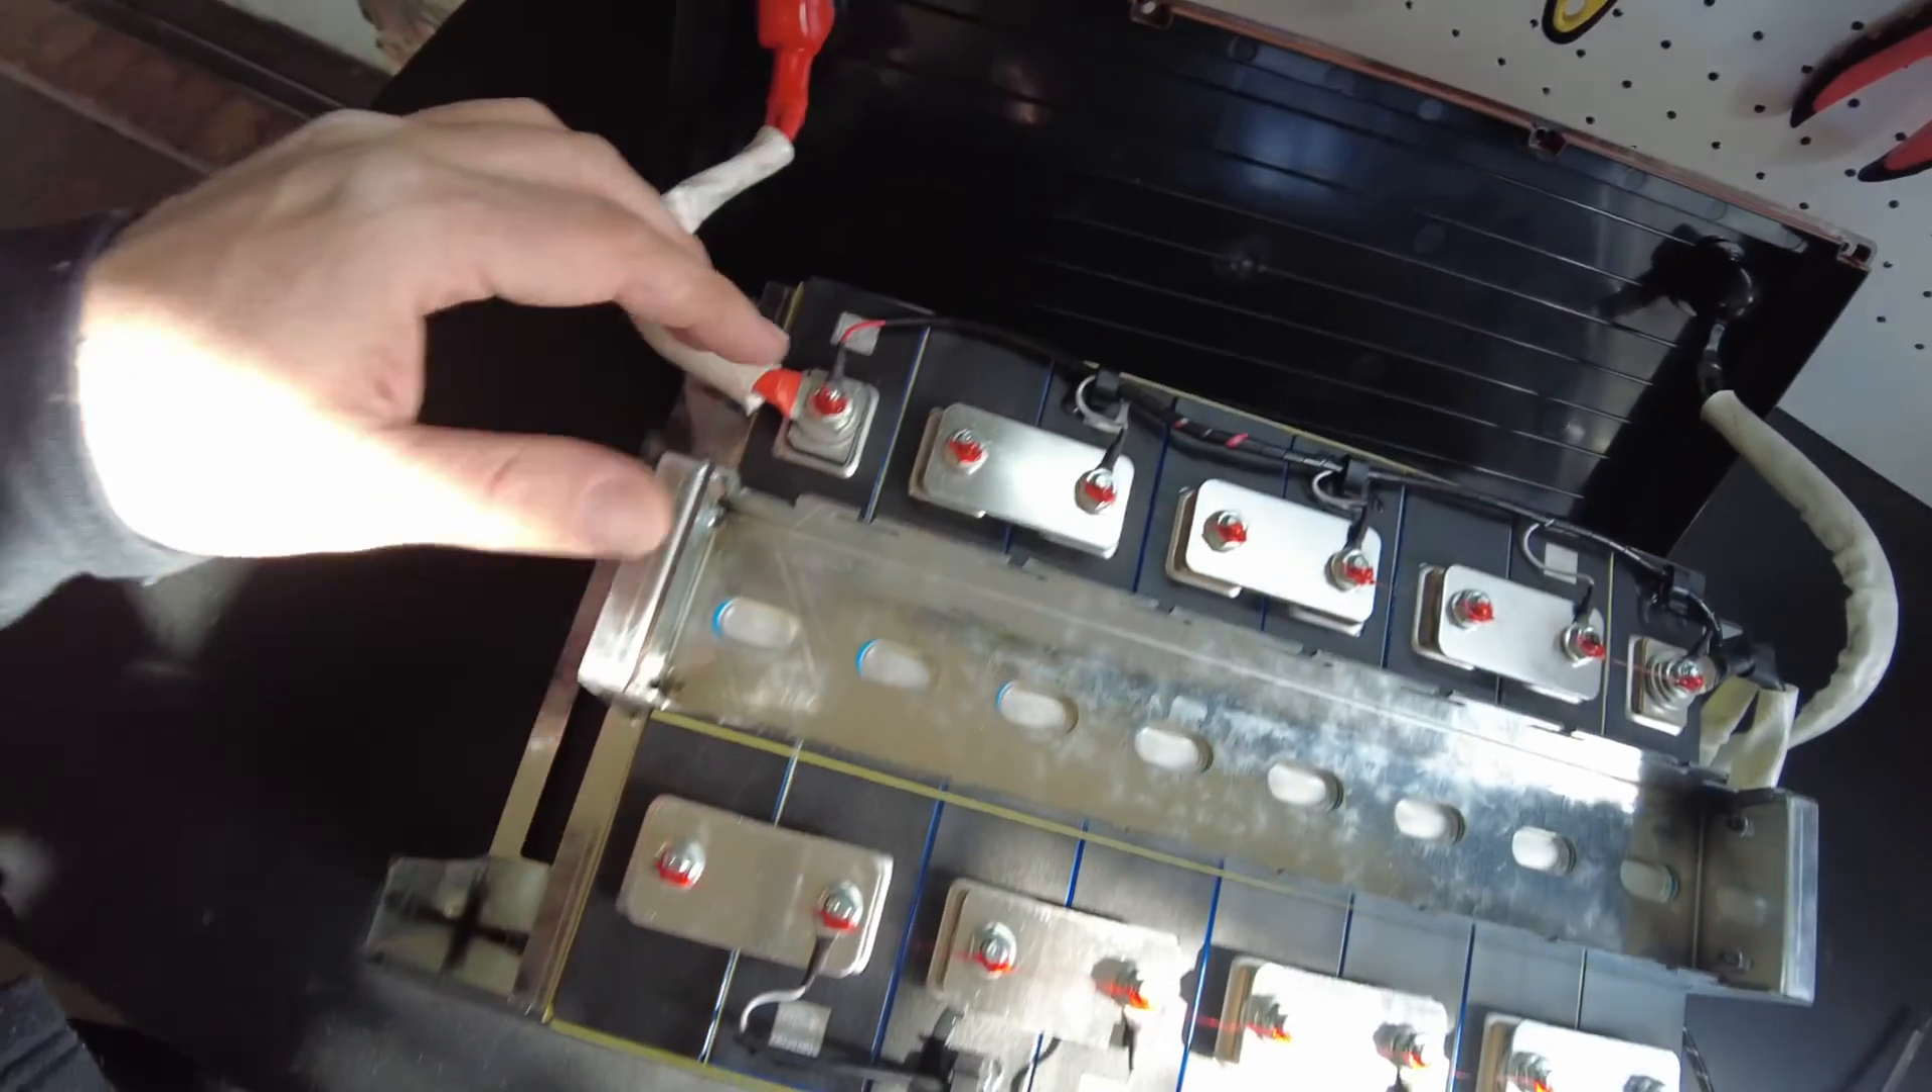But we've got bolted down bus bars.